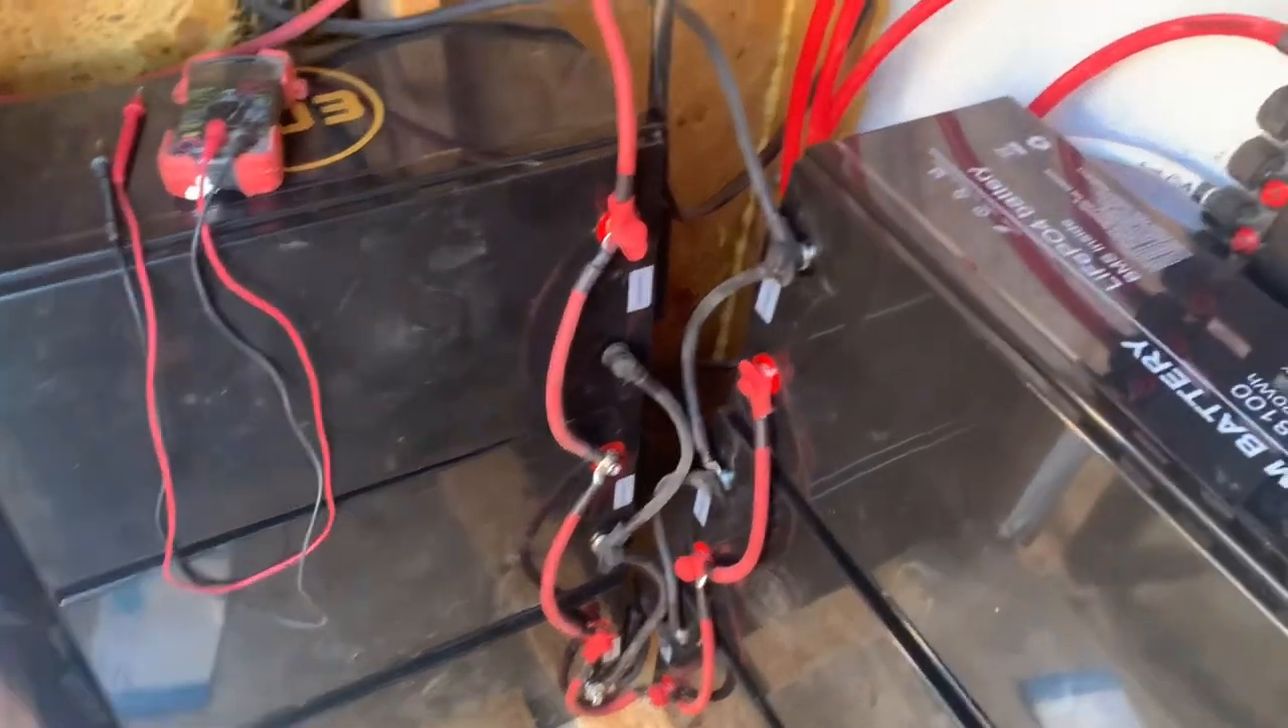Batteries are all linked up, wired in.